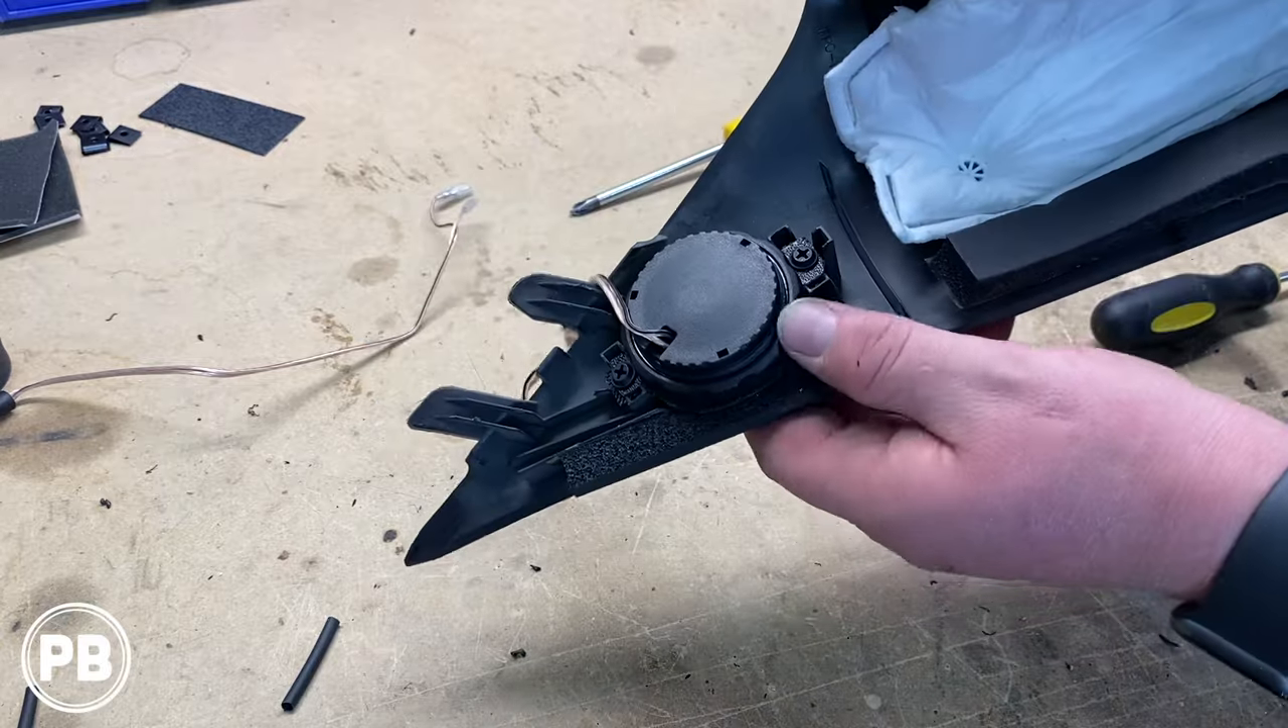Okay there's our tweeter all mounted in the factory location it's nice and solid it's not going anywhere and nice thing is it's totally removable.